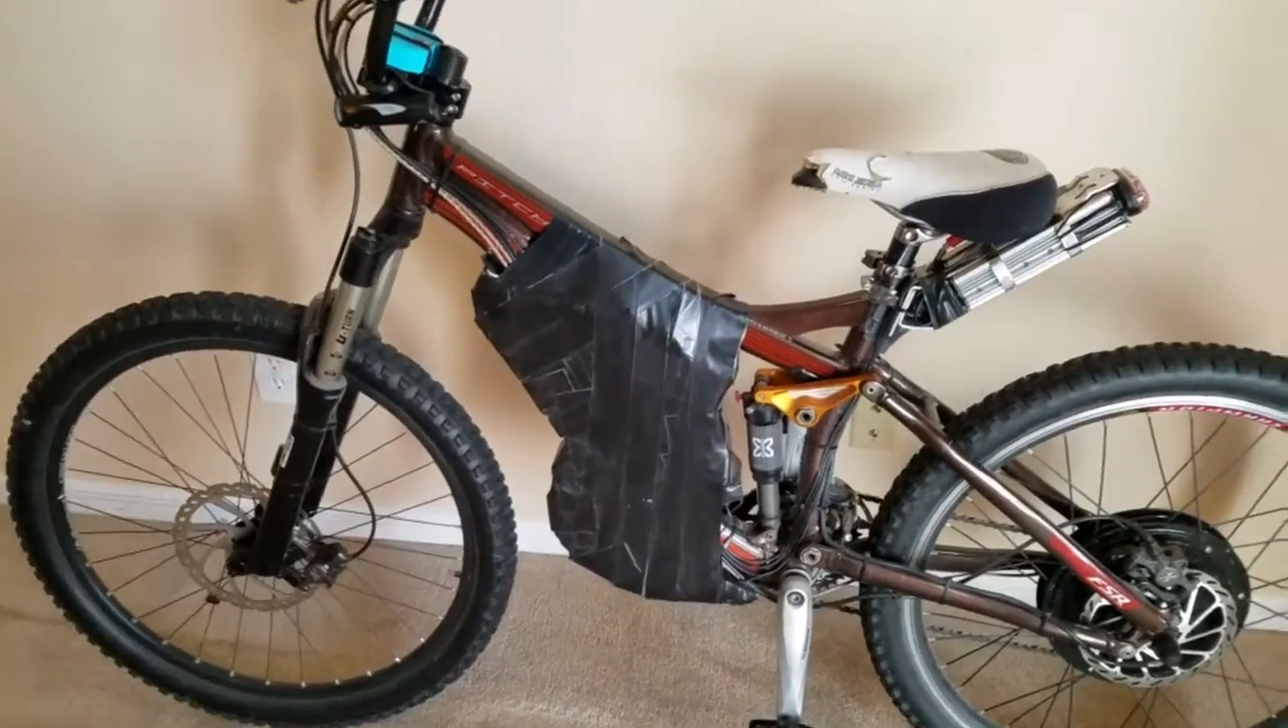My packs are all taped up.